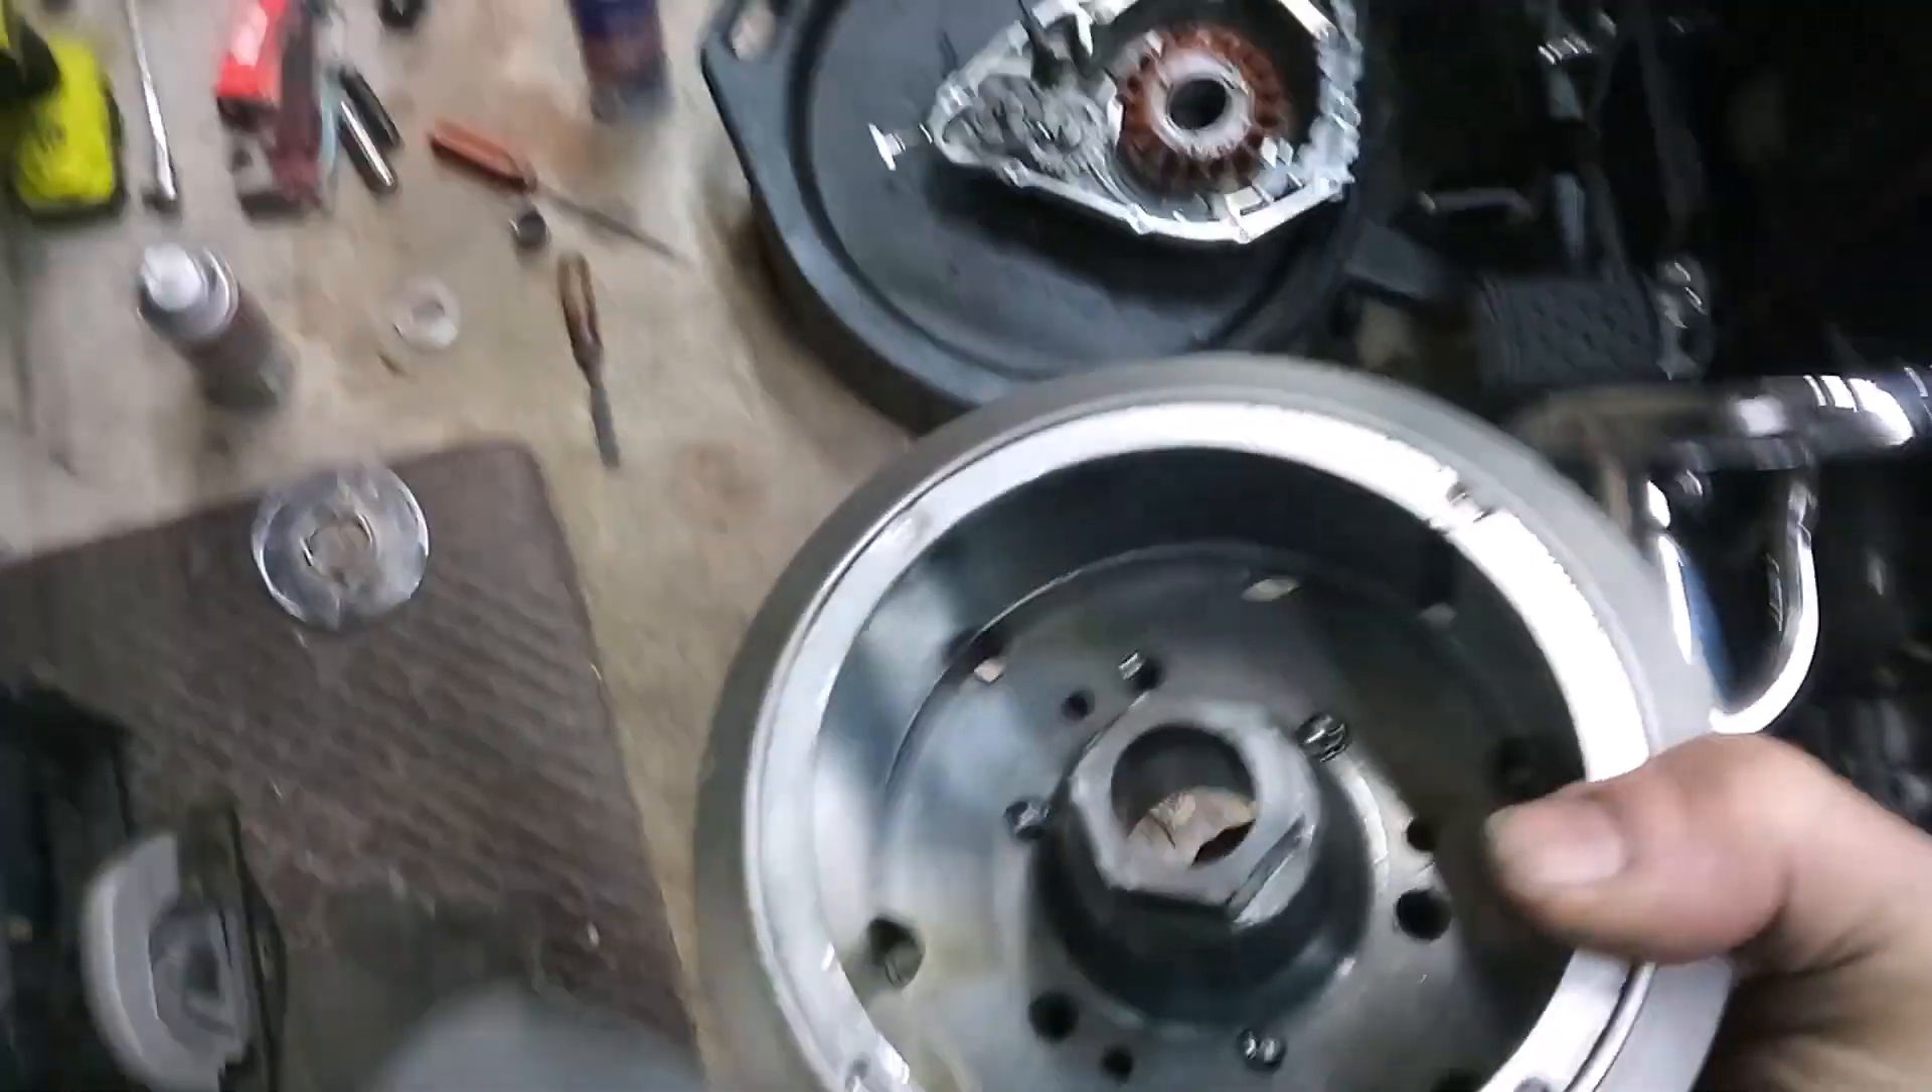I managed to pull the rotor off.